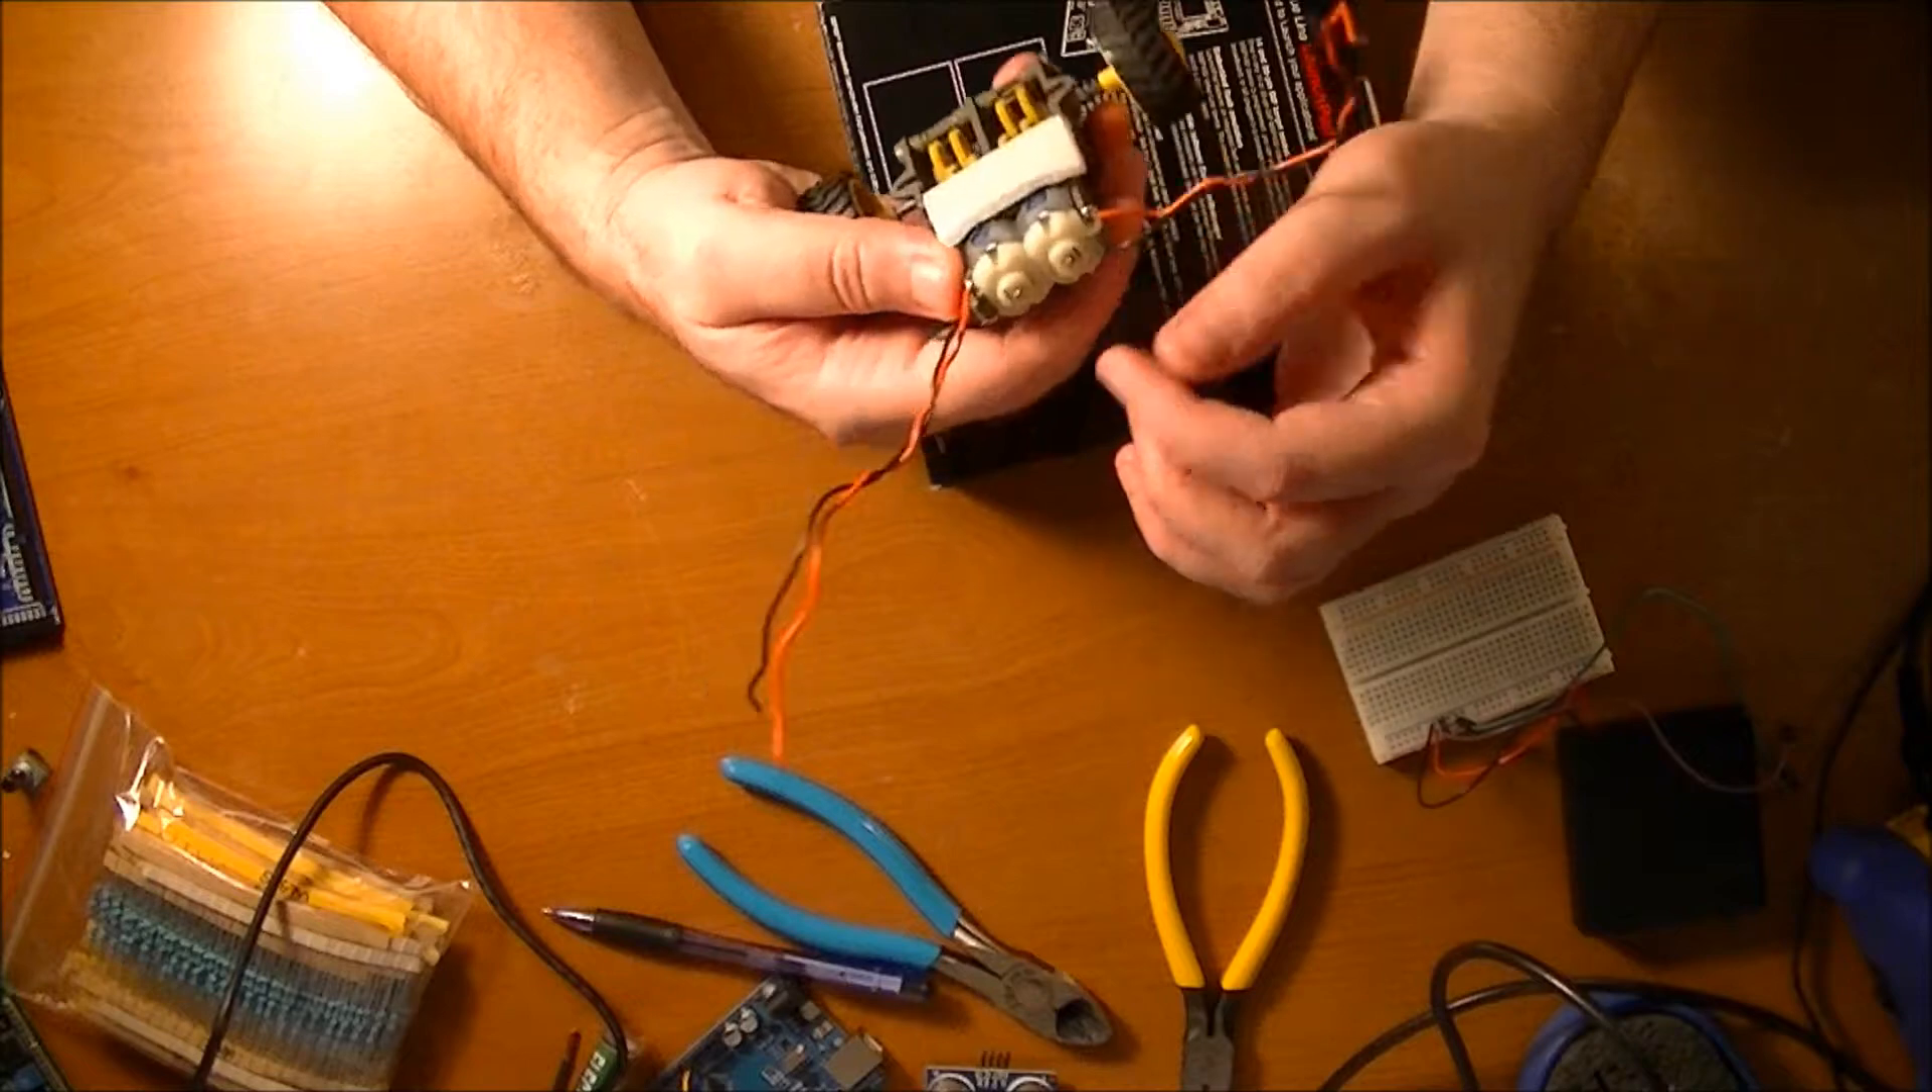But you can see I've already got the motors wired up here.